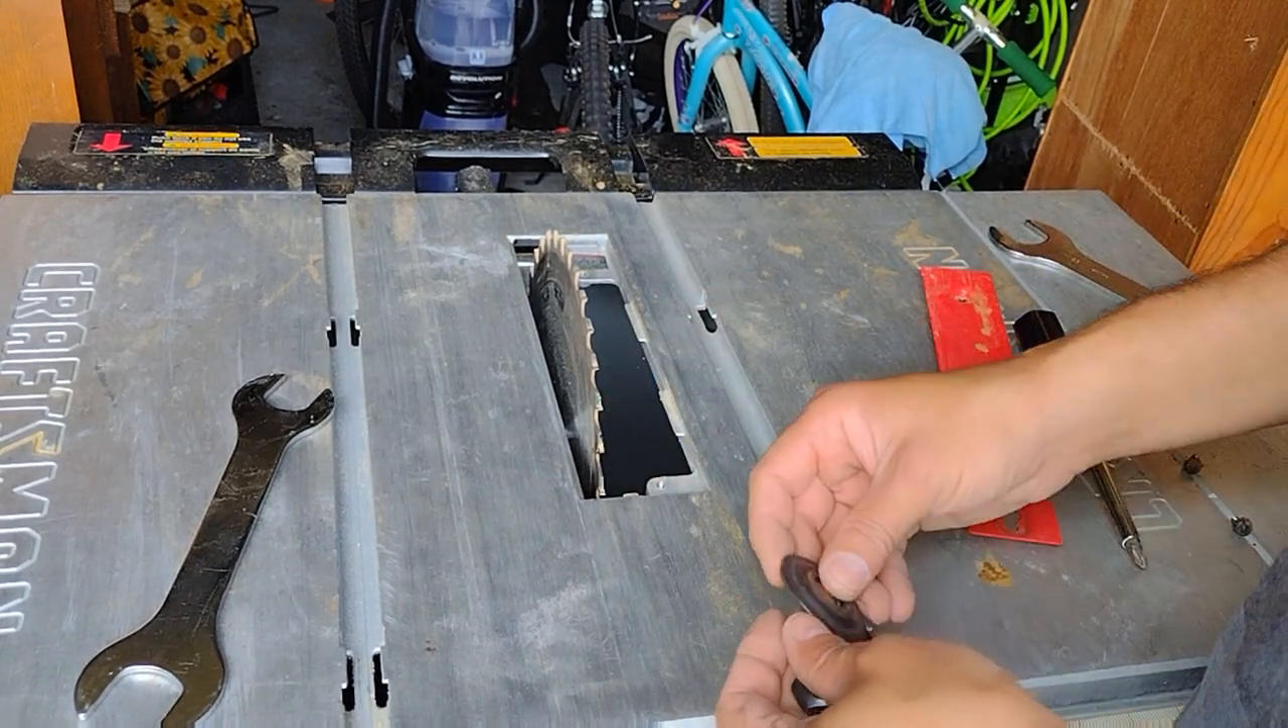So the blade is in.